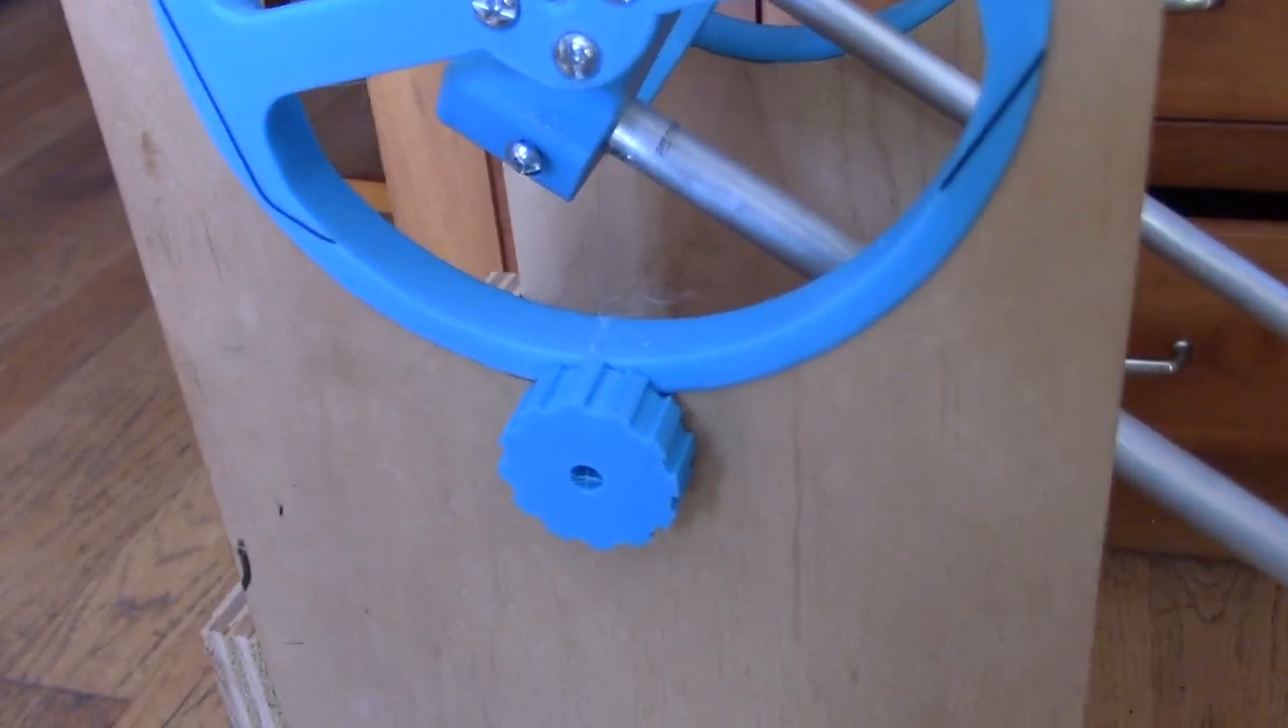And so now we can move it right and left and then up and down and then here's a brake that I put on with a knurled nut to lock that in position.